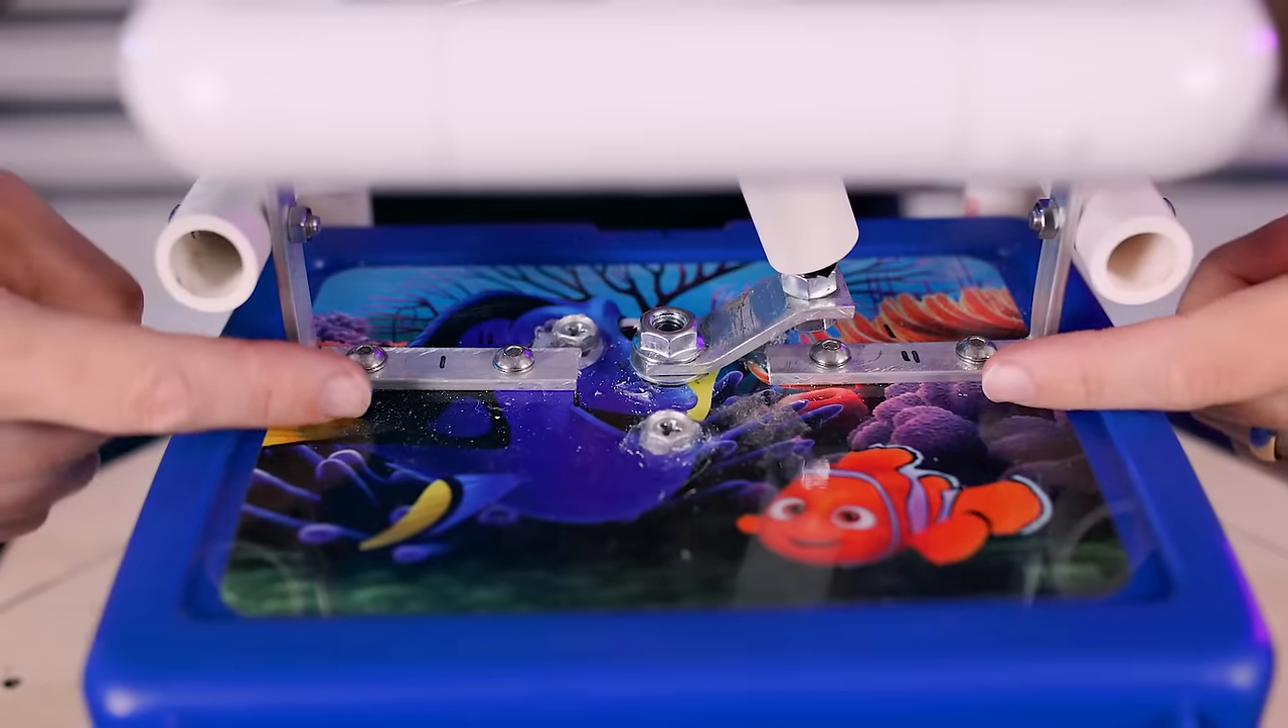The brackets got bolted onto the lunchbox the same way we bolted on the motor.